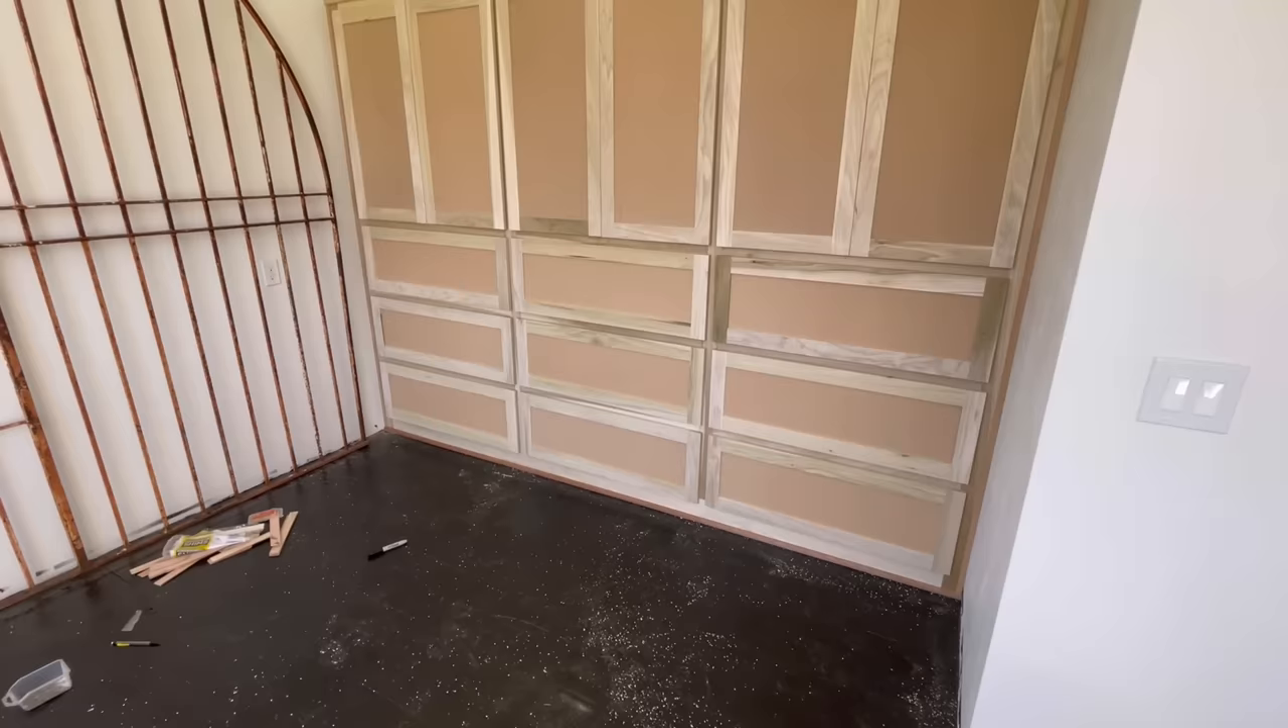Now I have all of my drawer drawer faces installed.